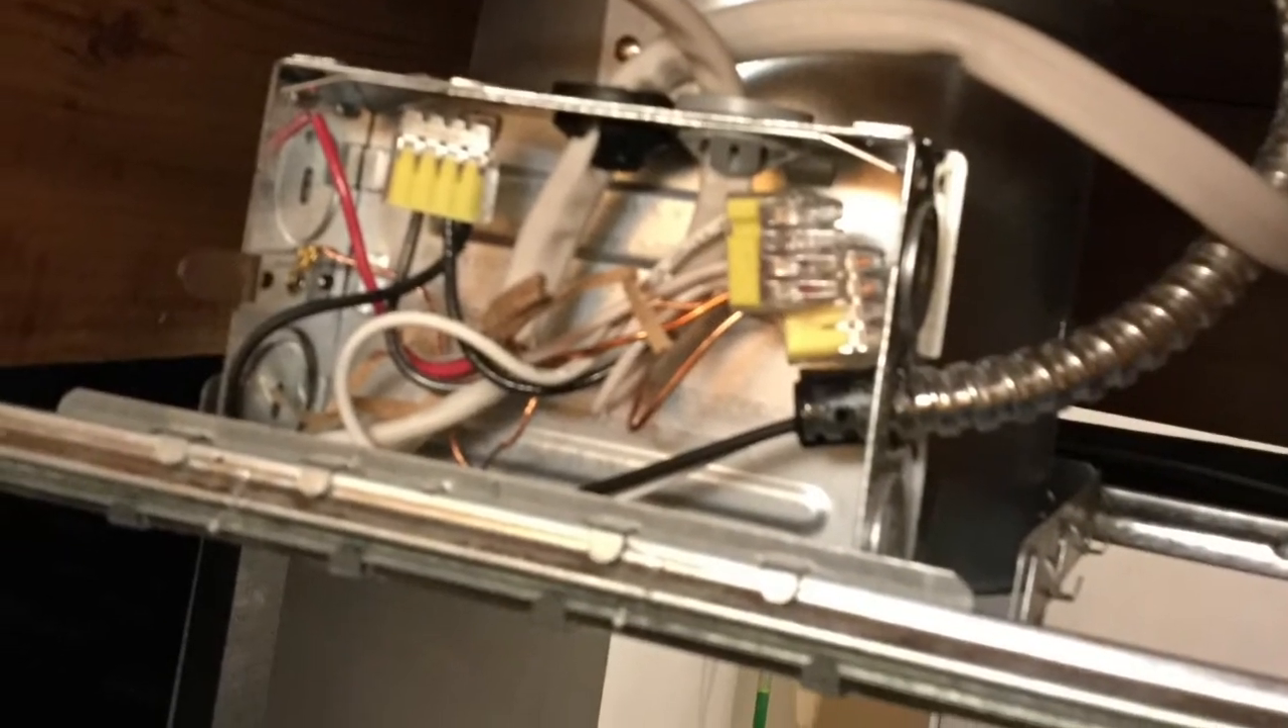You see the new wire coming through and connections have been made. So now we're good to go.